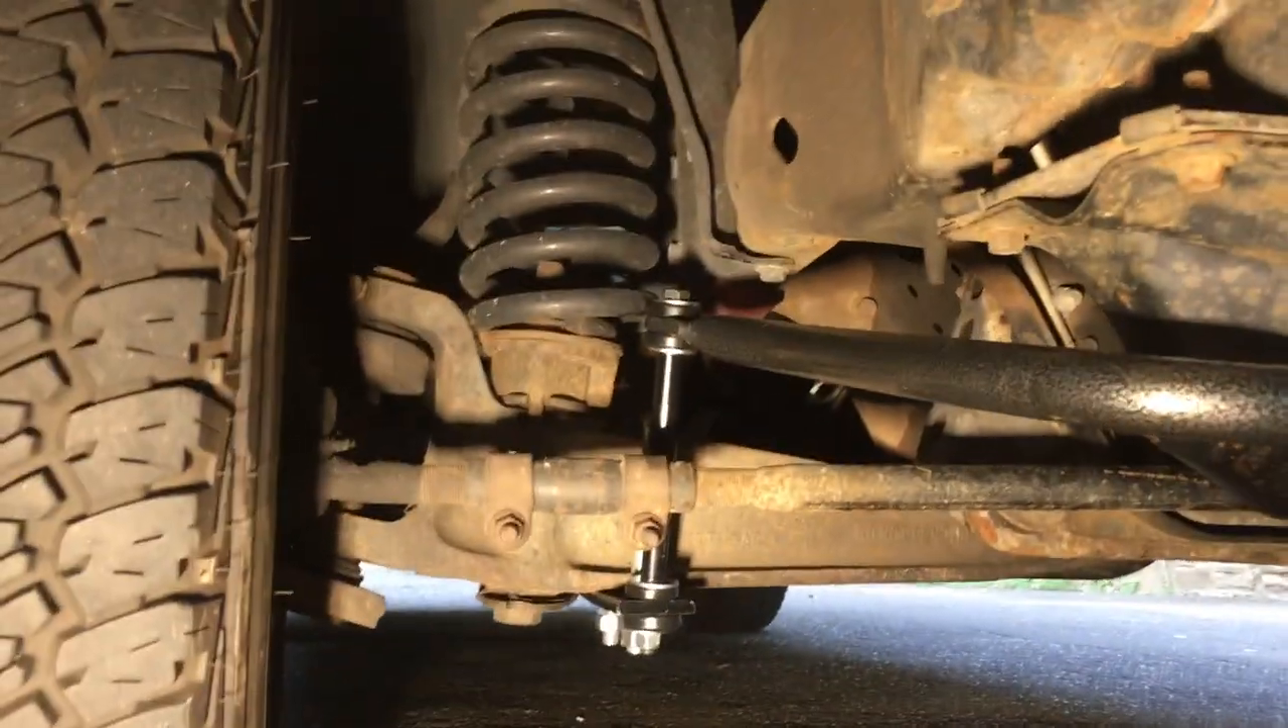All right guys here you are sway bar all installed bolted in and torqued in.